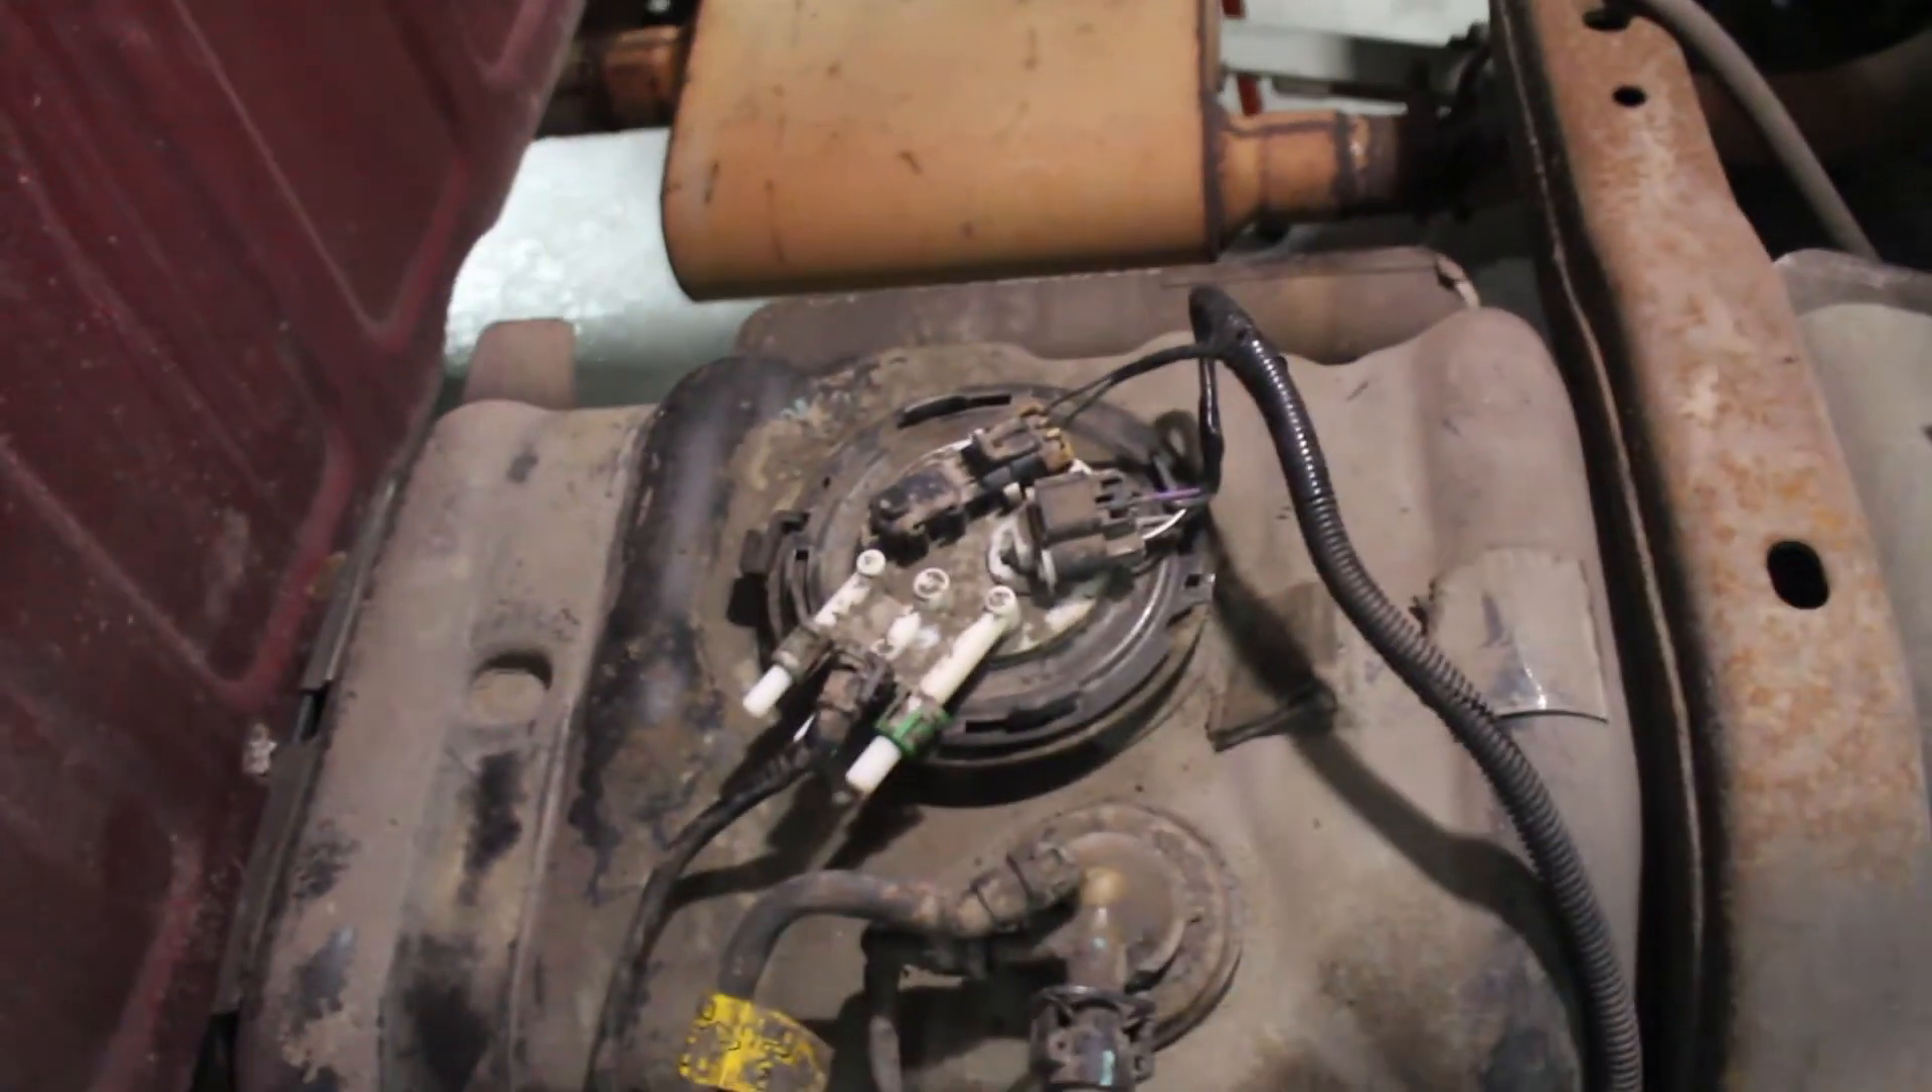All right guys we got the pump in along with the sensors connected.